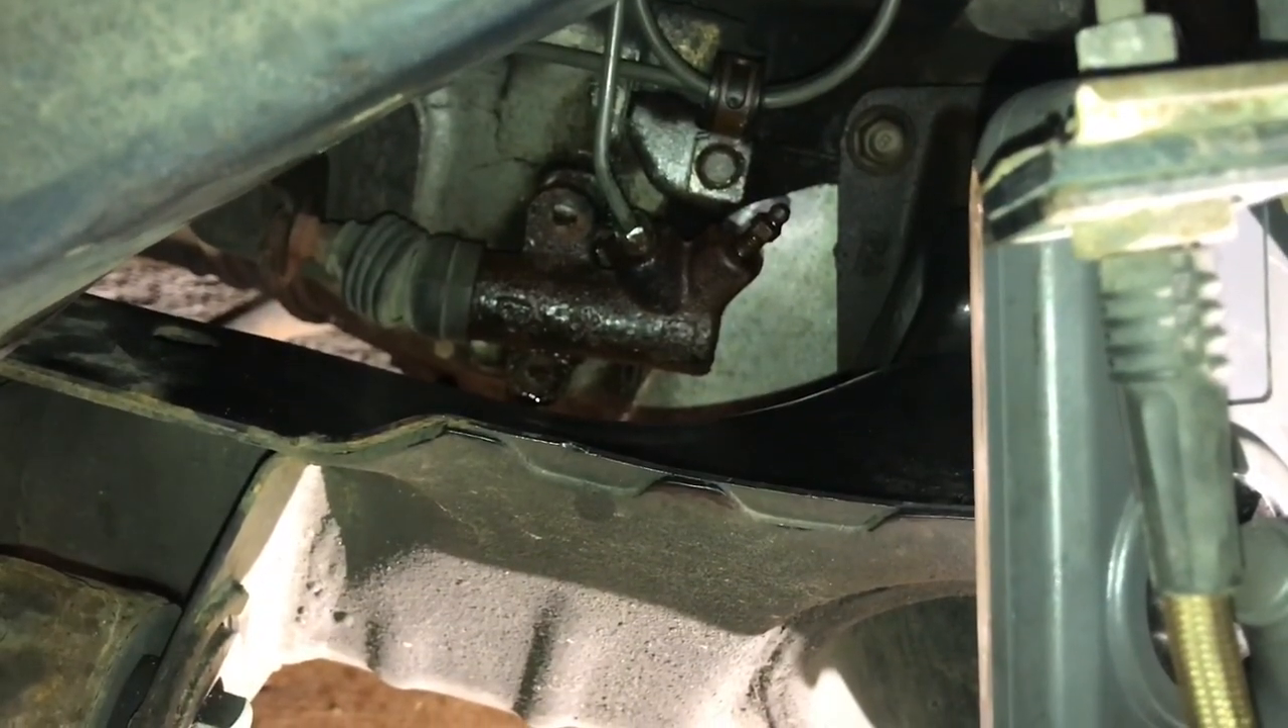So far I've been unsuccessful in getting the hard line unscrewed from the slave cylinder itself.